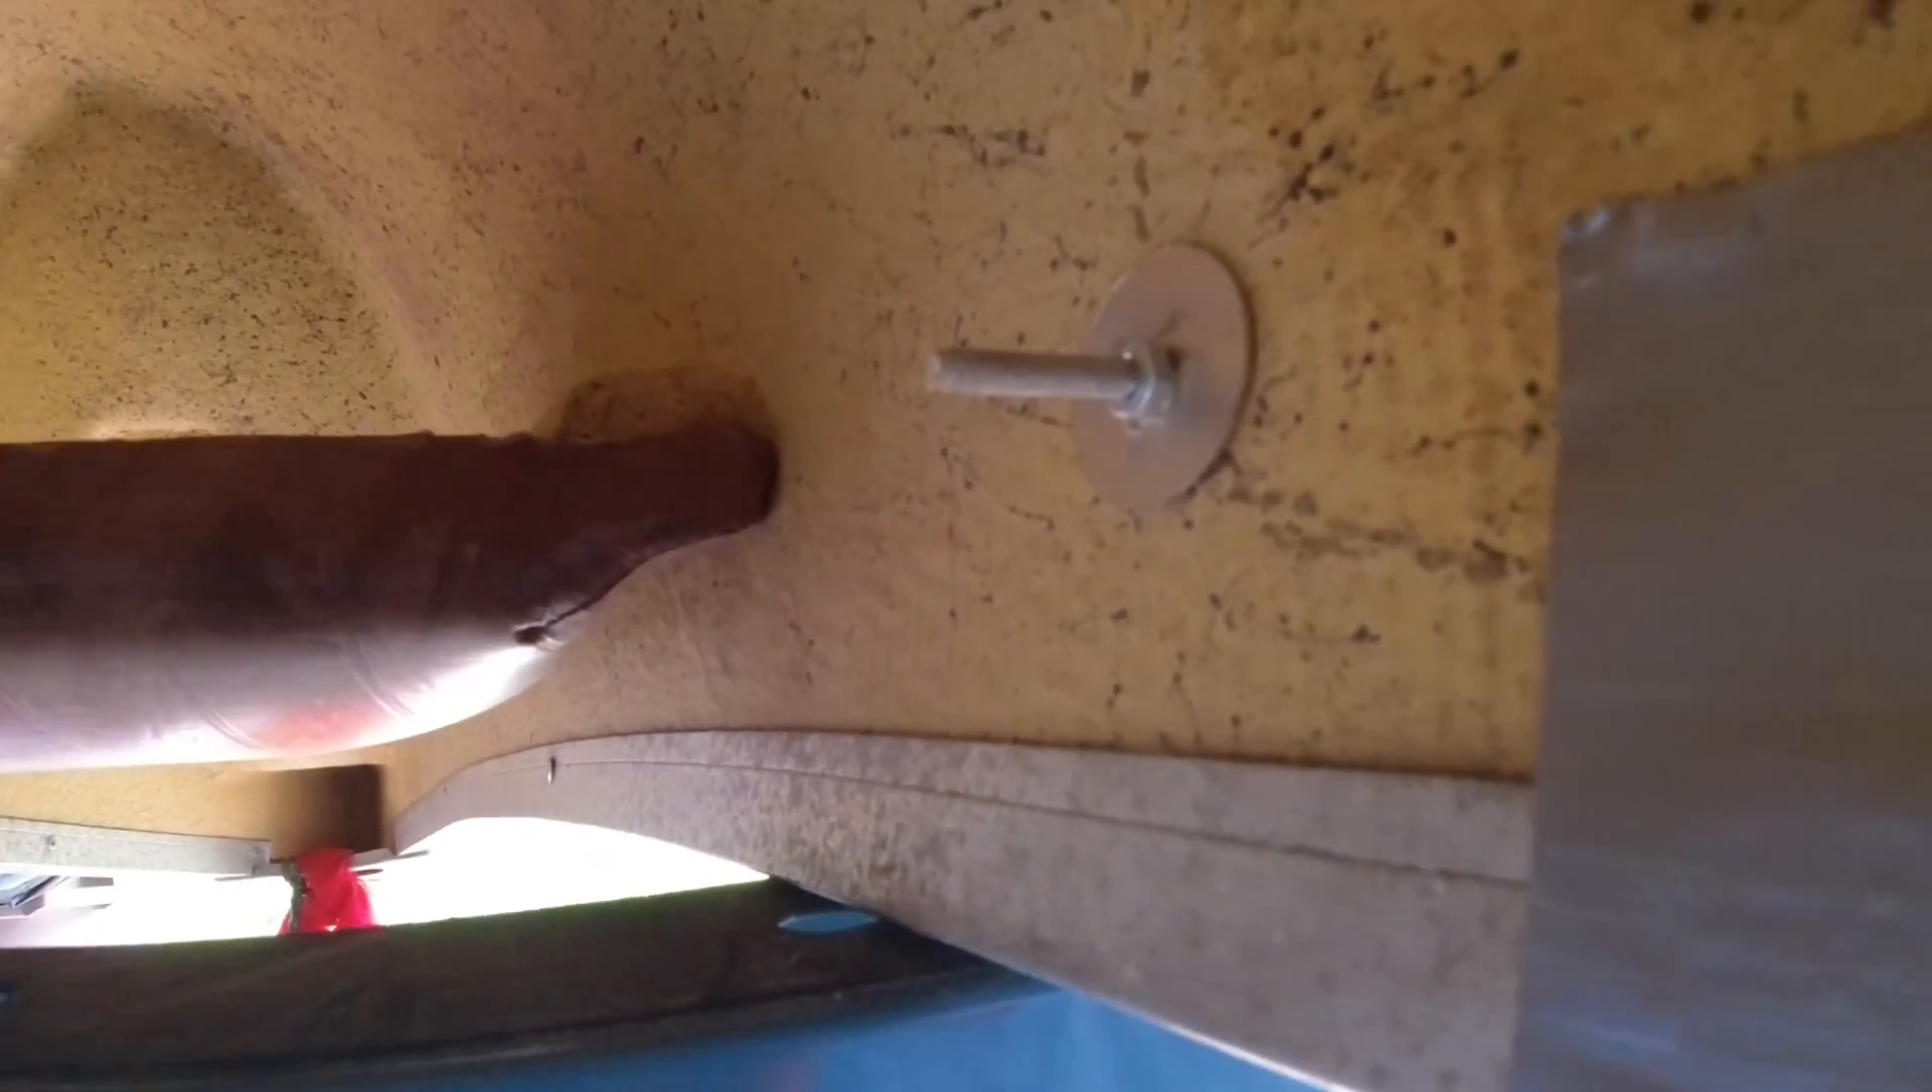We have a fairly significant bolt sticking out there.